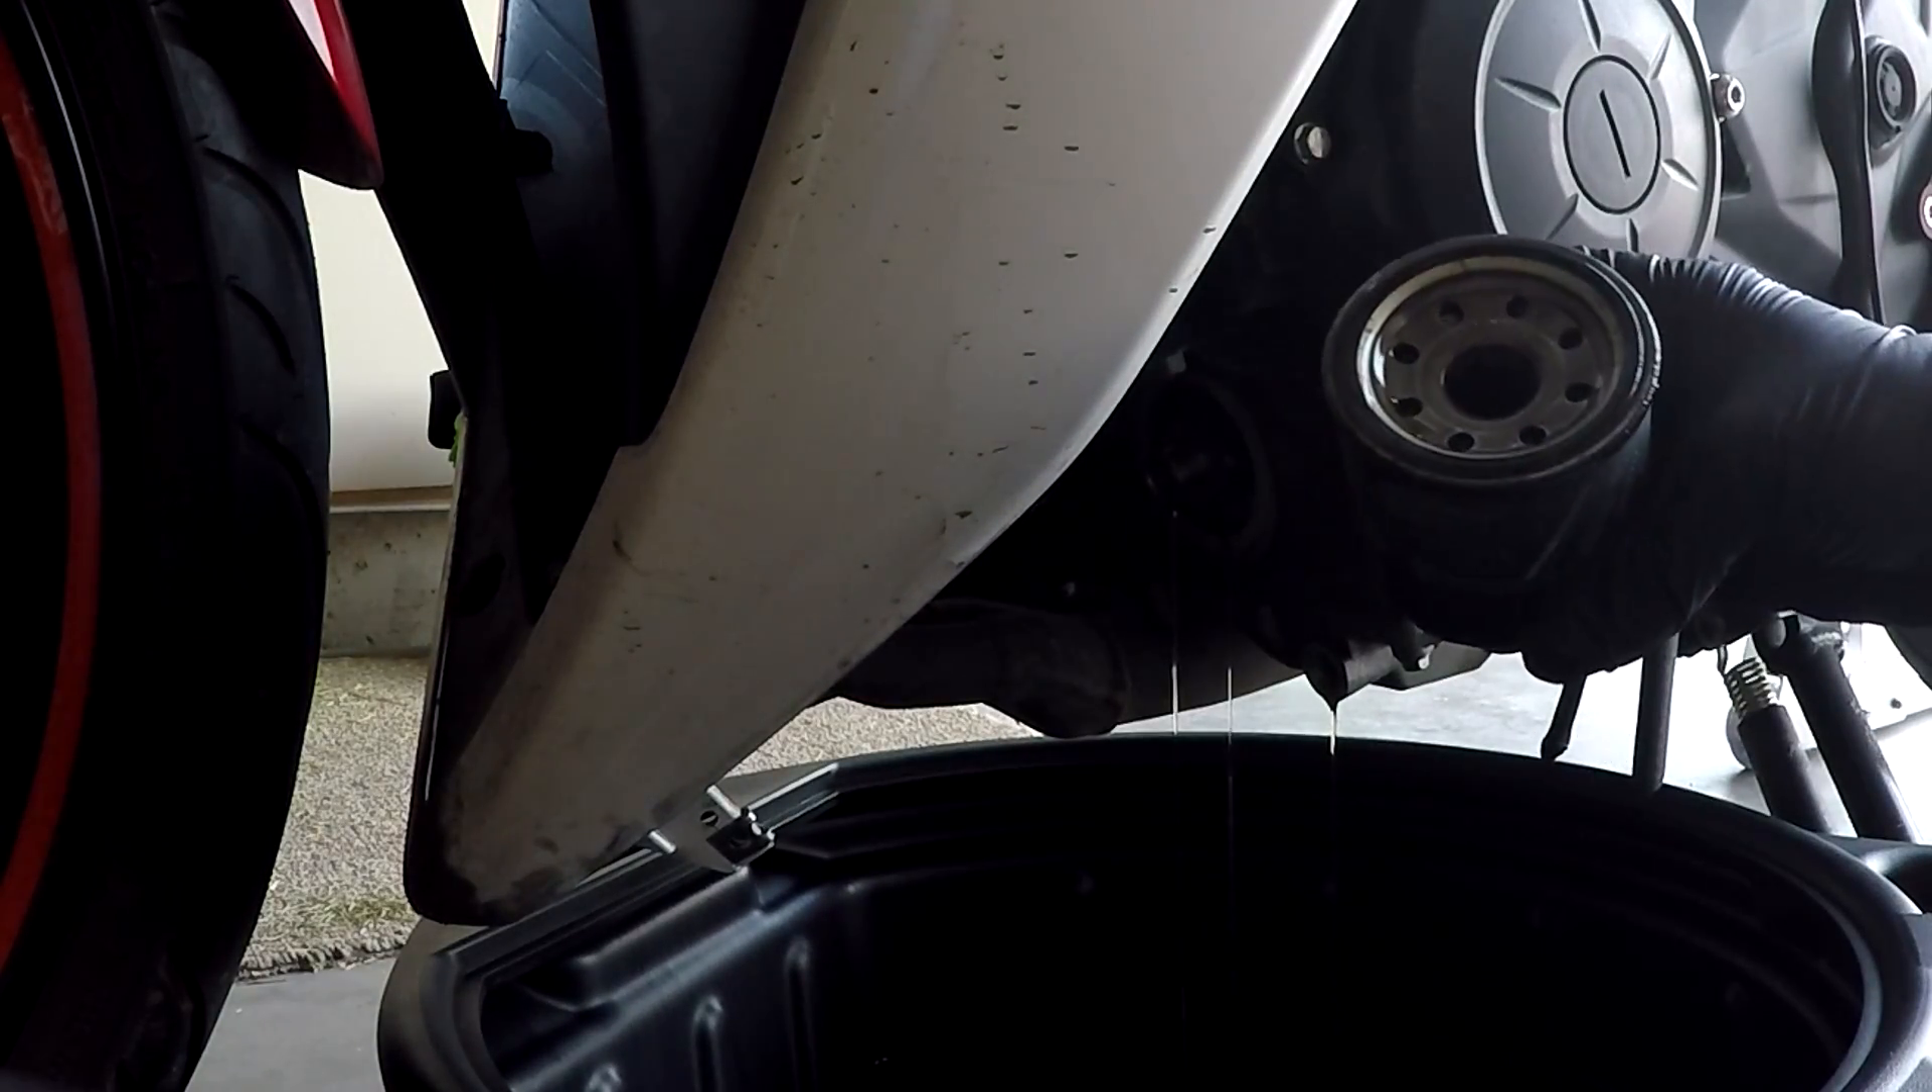And there it is. Our old oil filter.